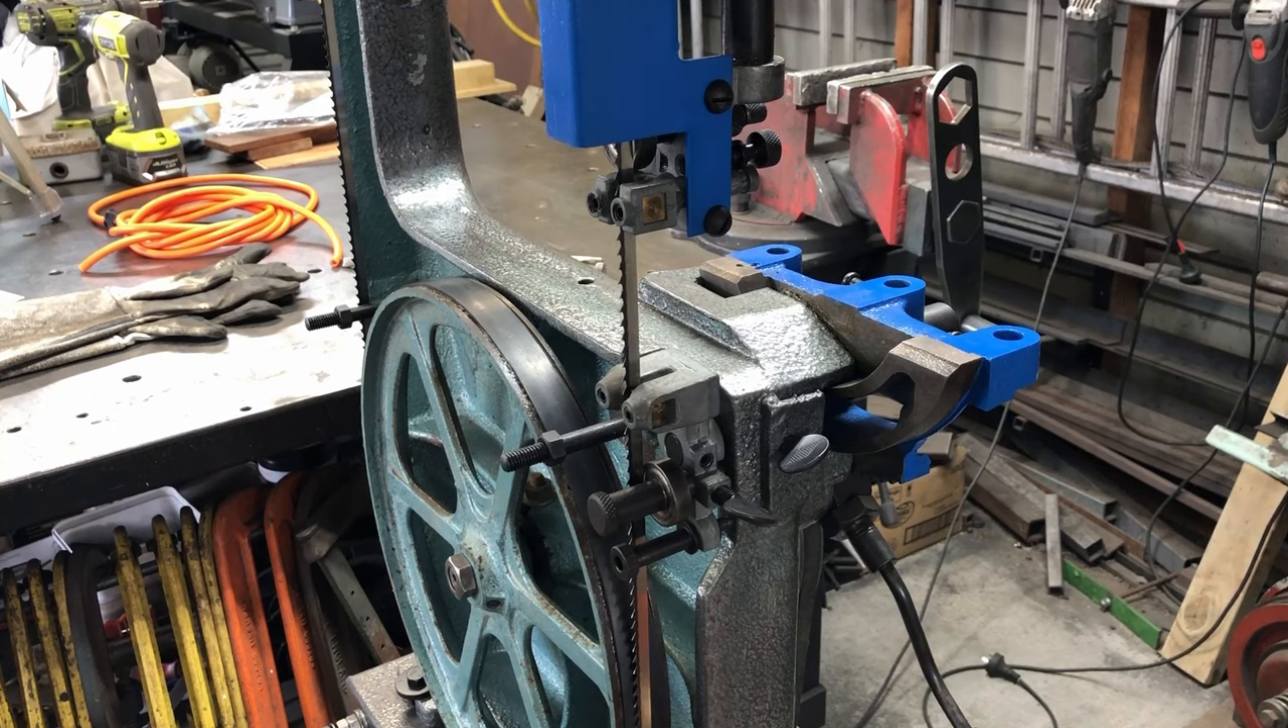But I don't have the table on here at the moment.